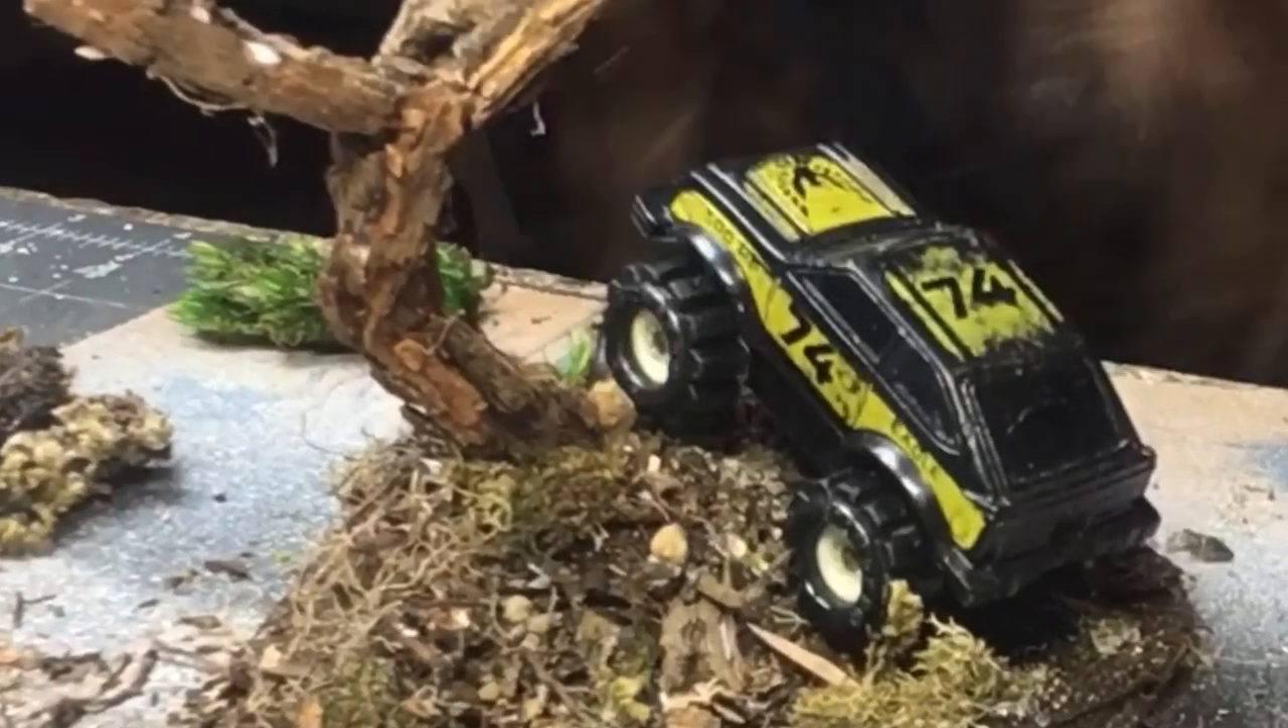We put the car on. It looks pretty cool.